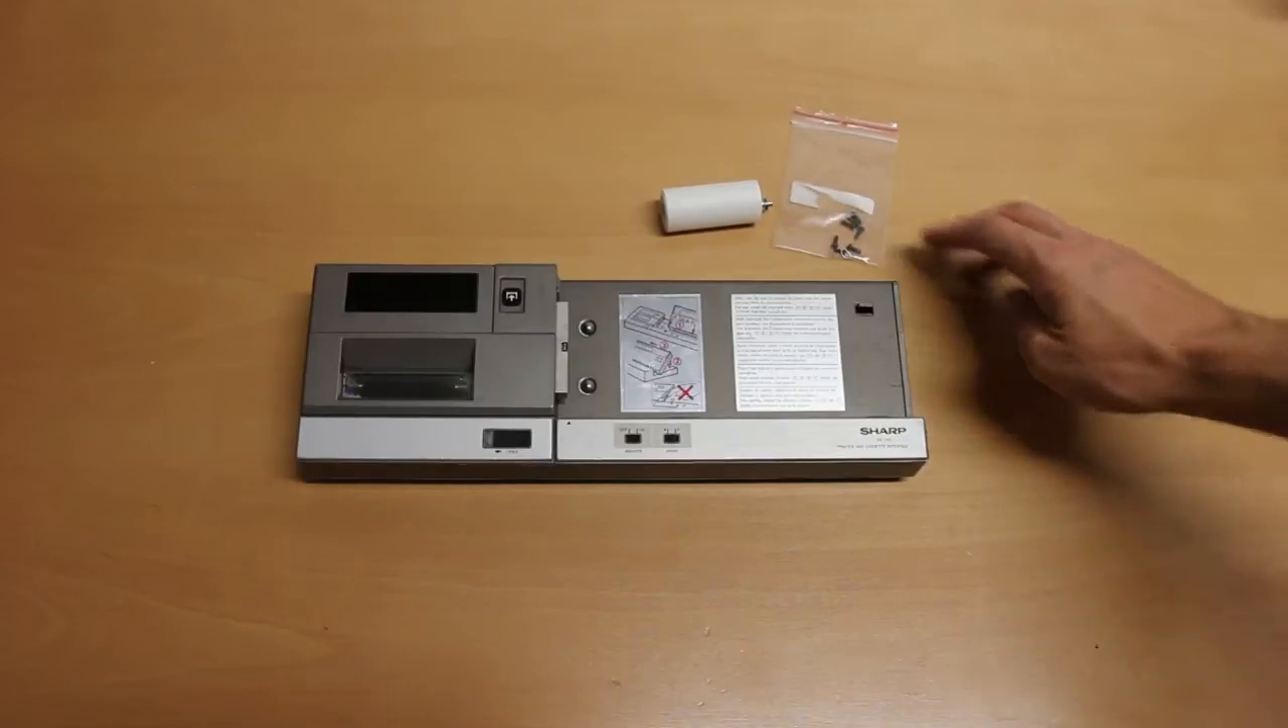So I've already removed the paper from the device and also the screws.